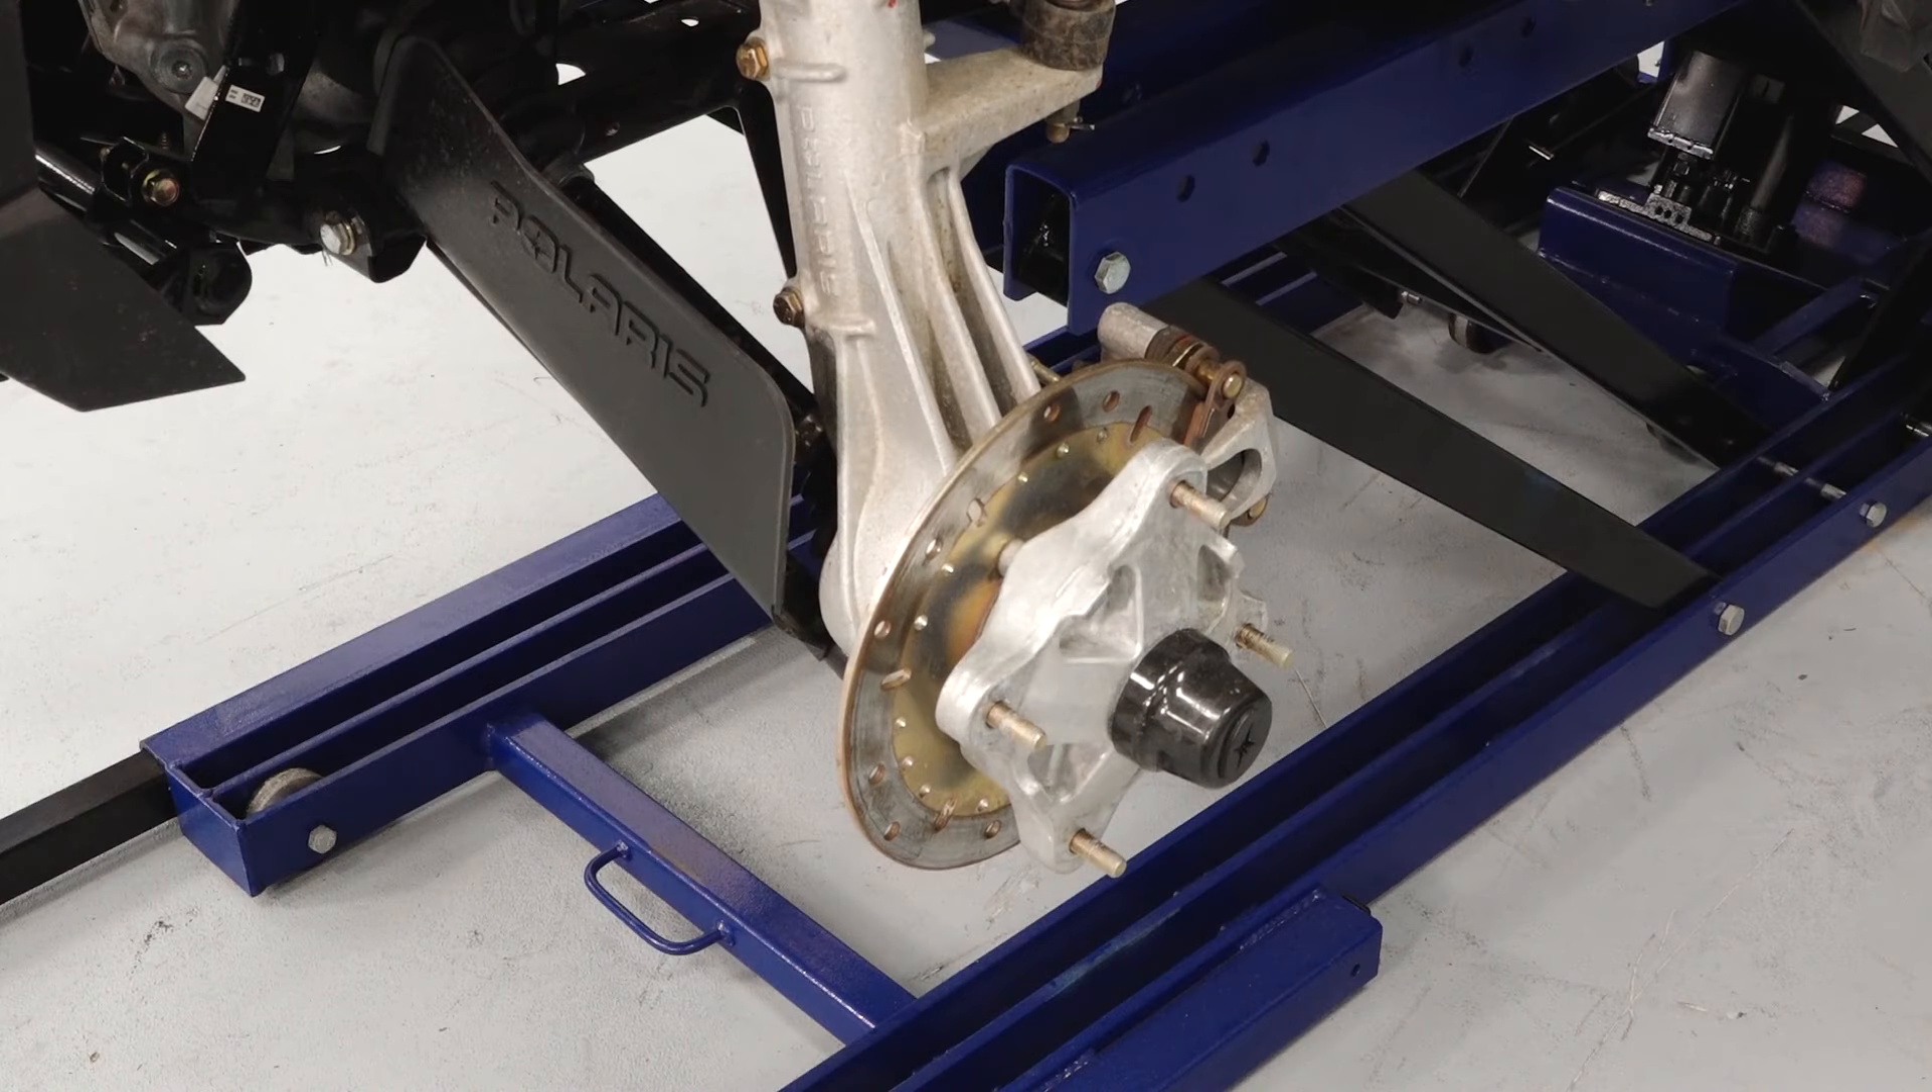With the wheels removed, the brake system can now be easily inspected.